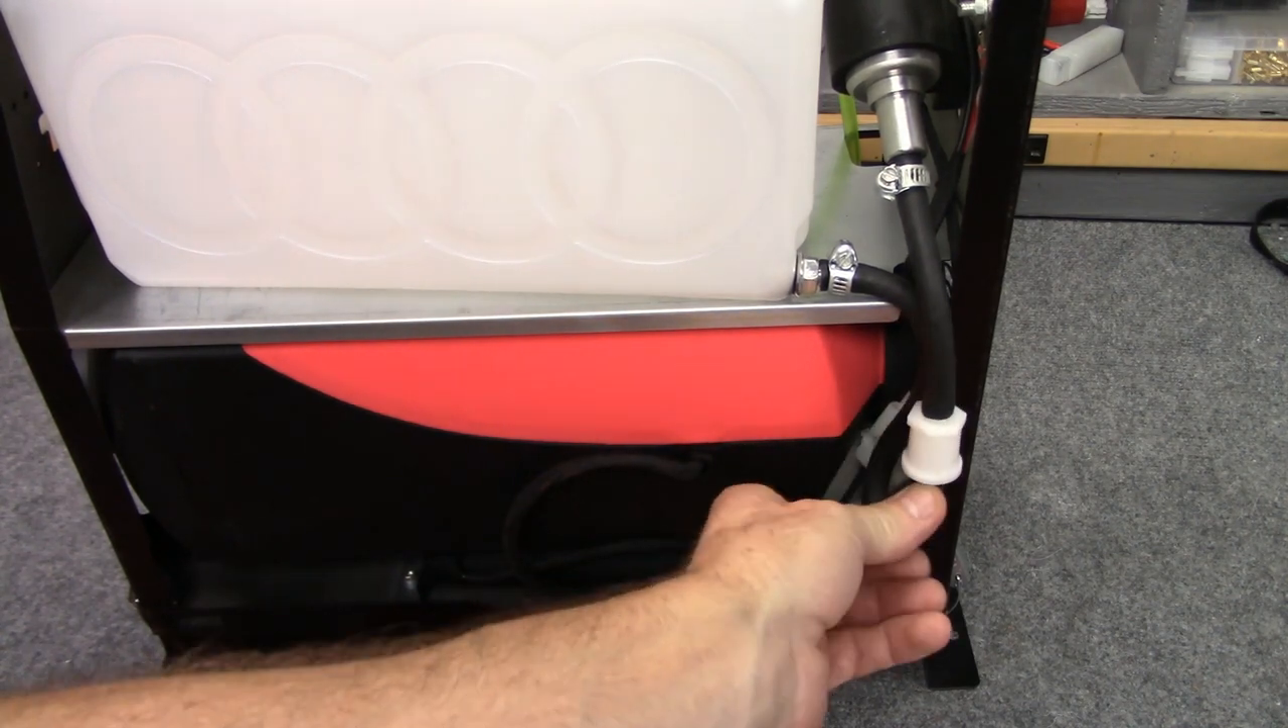I've got the fuel filter installed now.